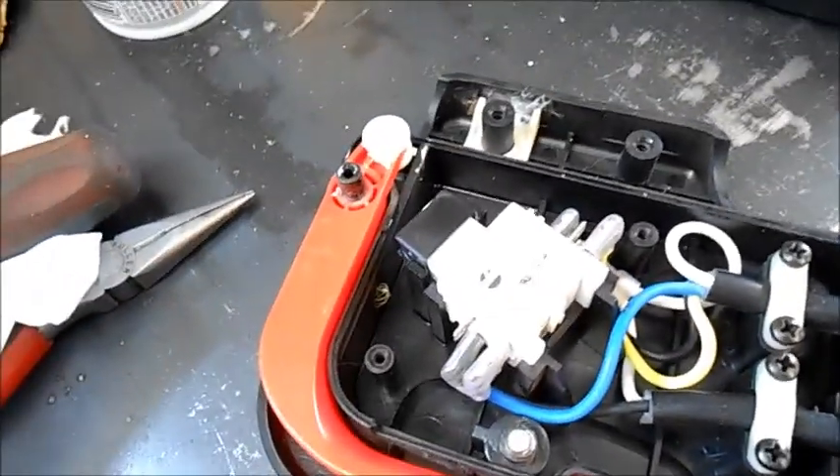So I took the cover off and I checked the switch out.